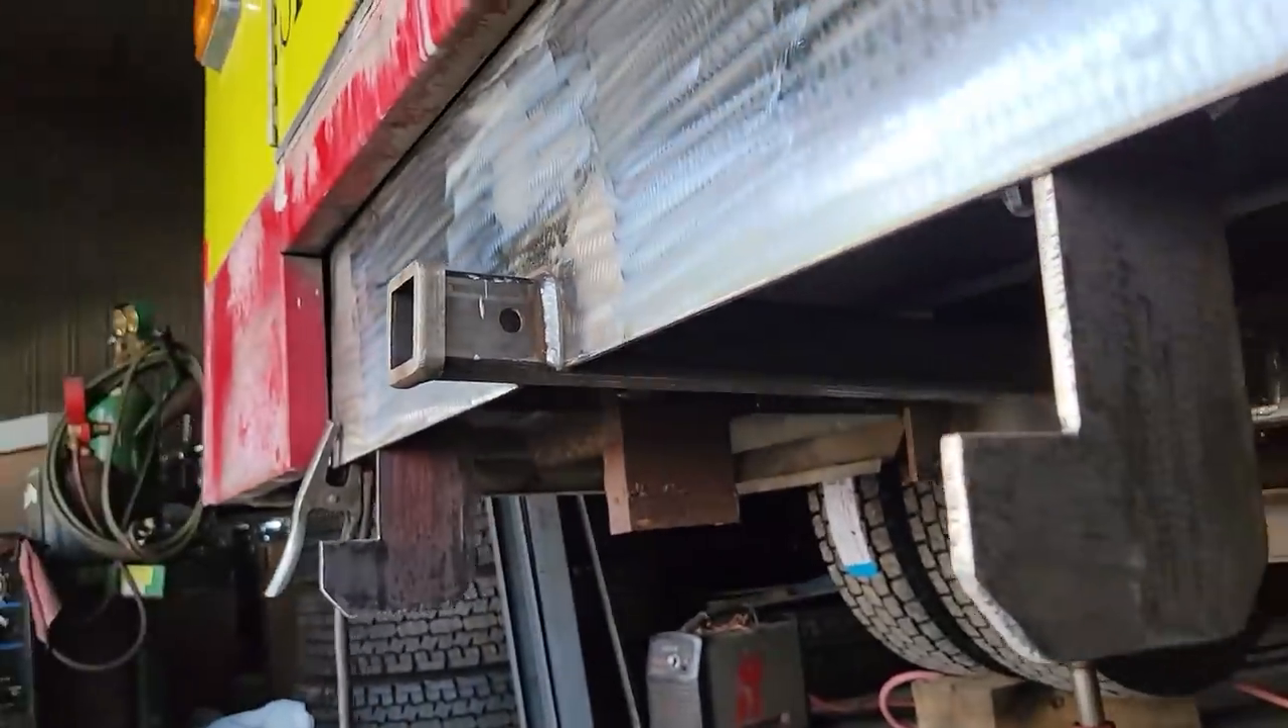All right so there's the brackets in place and i'll show you what what my plan is here.